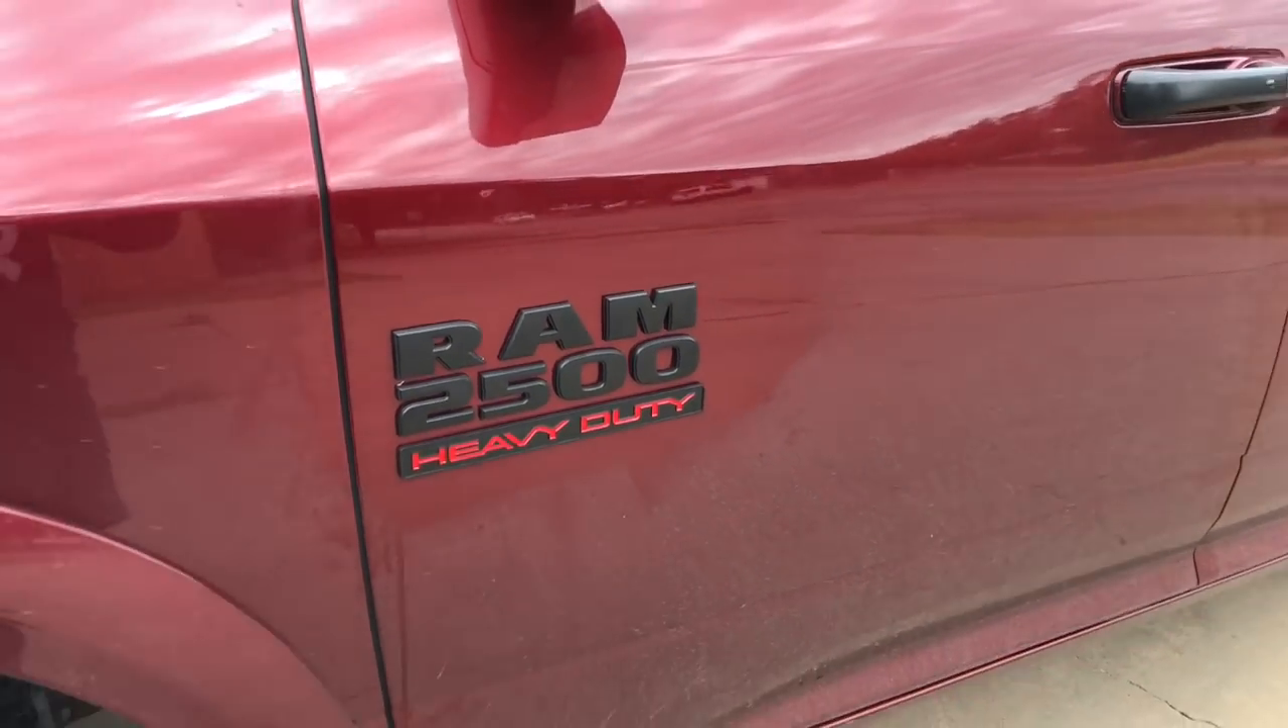So, there's the Ram 2500 badge installed.